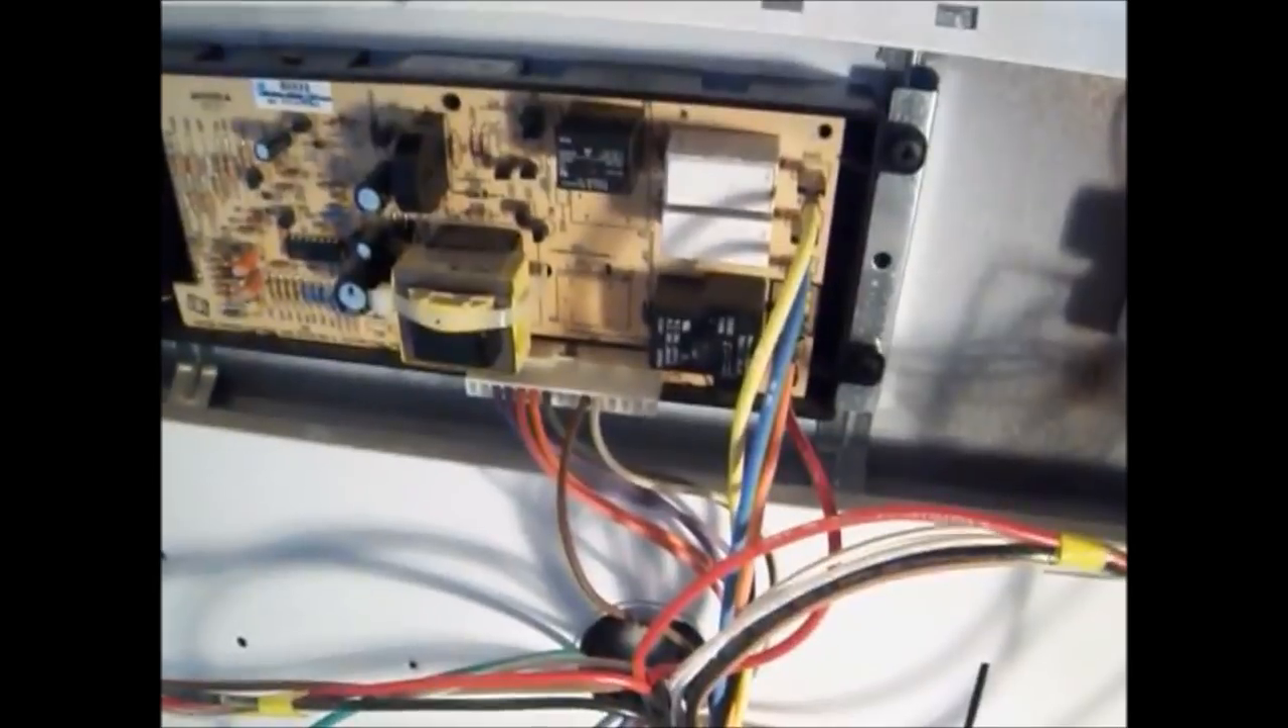Okay so we have removed the back upper panel by removing about six or seven sheet metal screws and that allows access to the board which is right here.